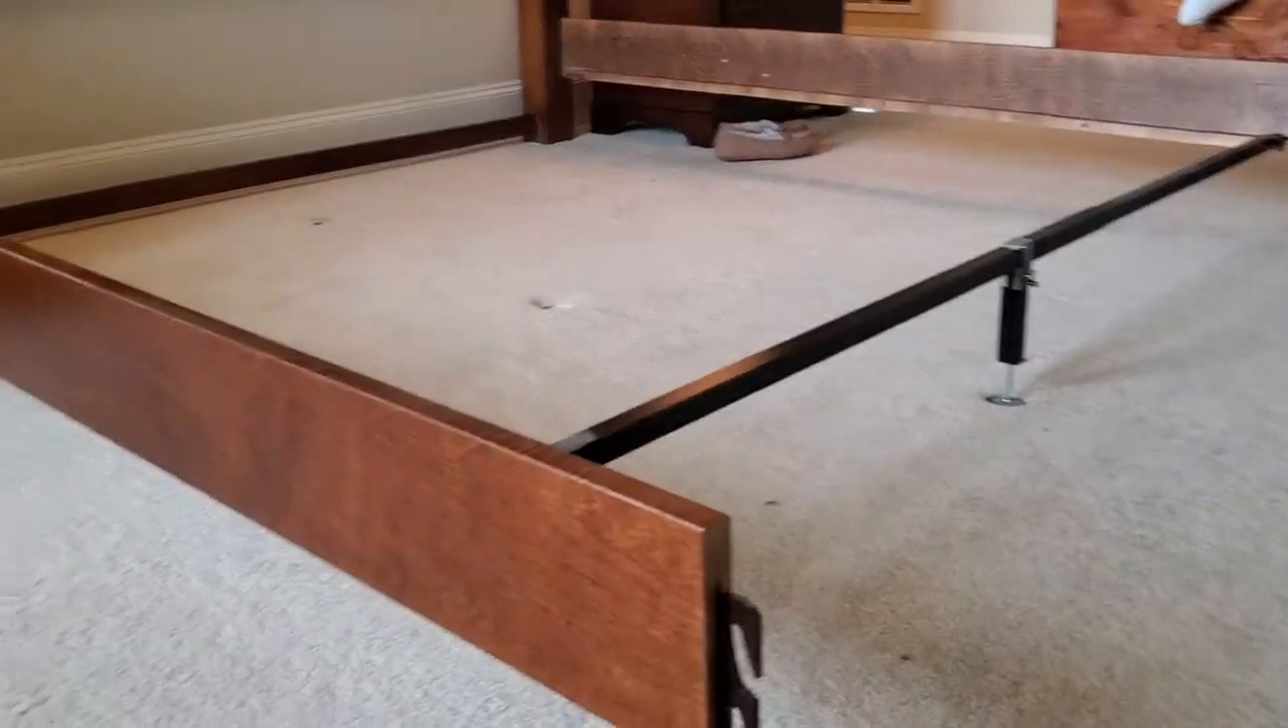I have the two cross rails from the headboard side out and I just have the one left here at the foot.